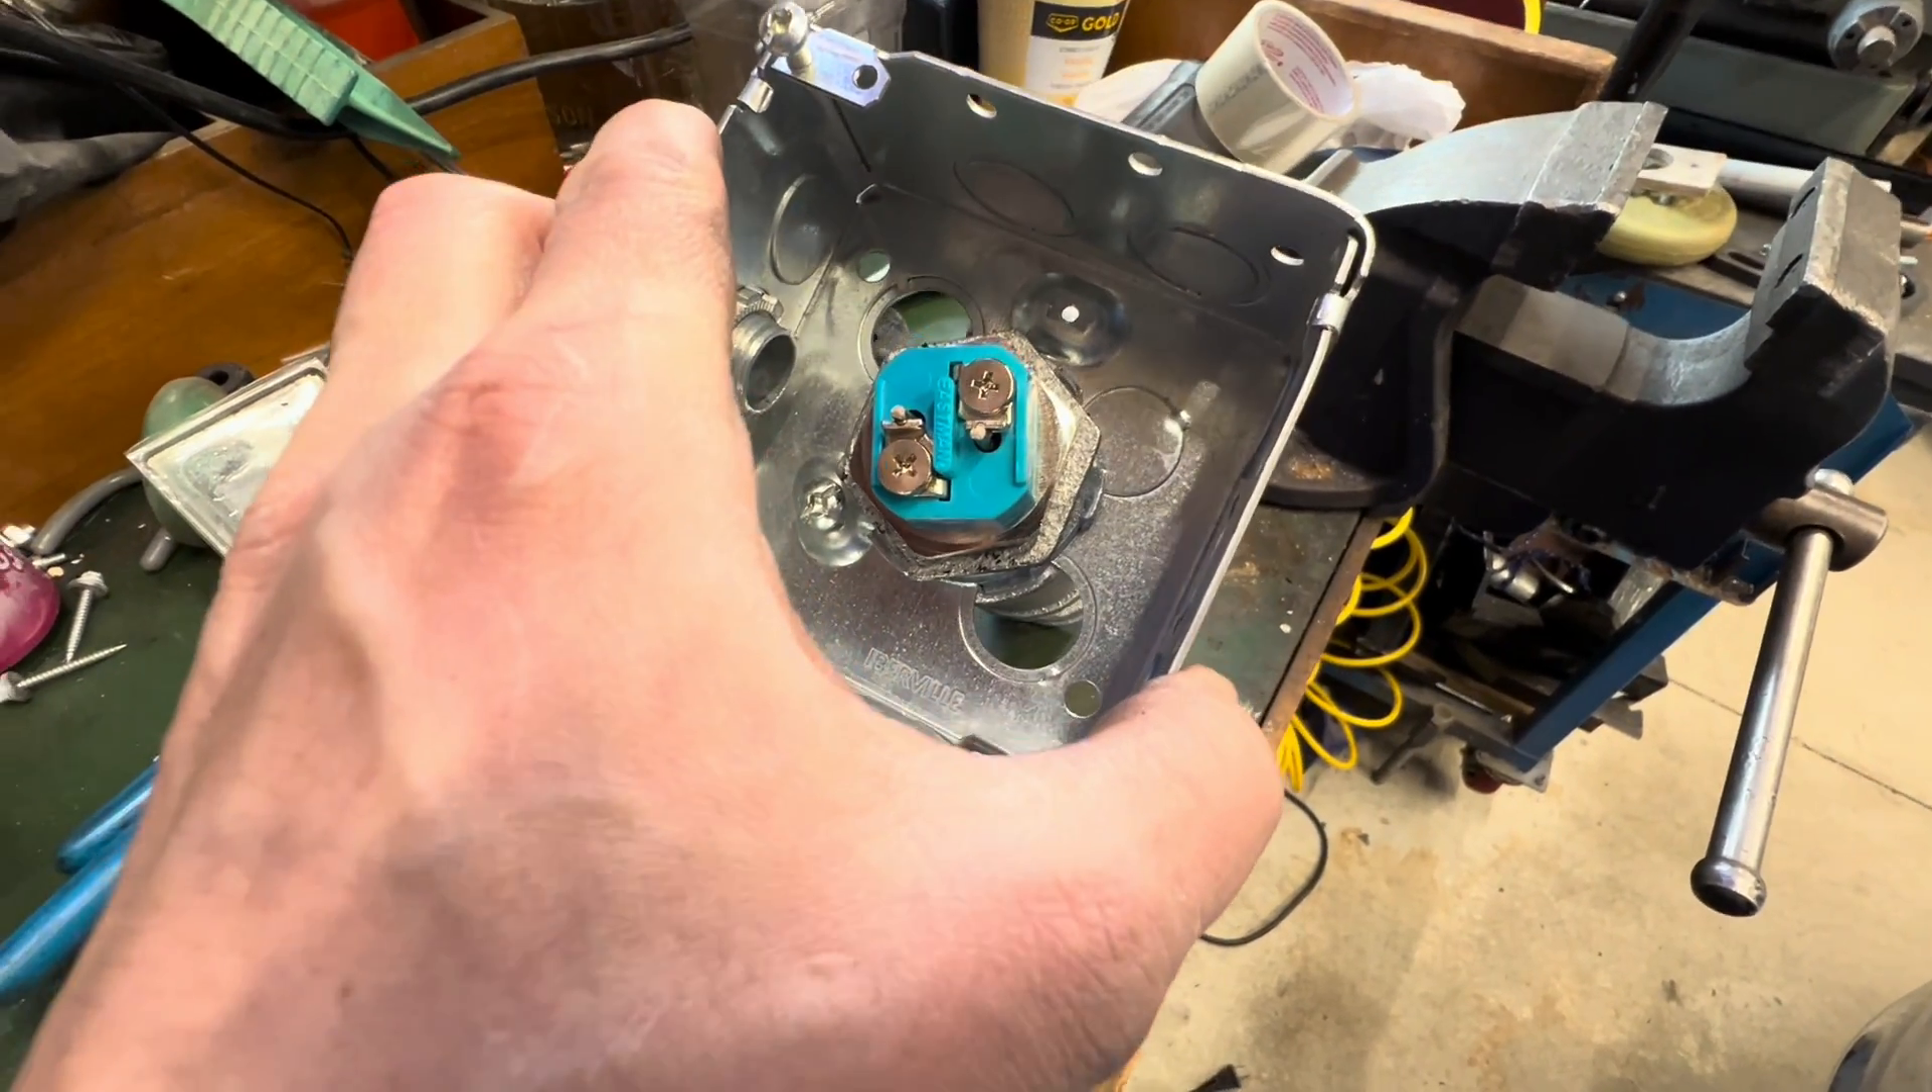So we have the element, it is enclosed in this electrical box that turned out really nice.